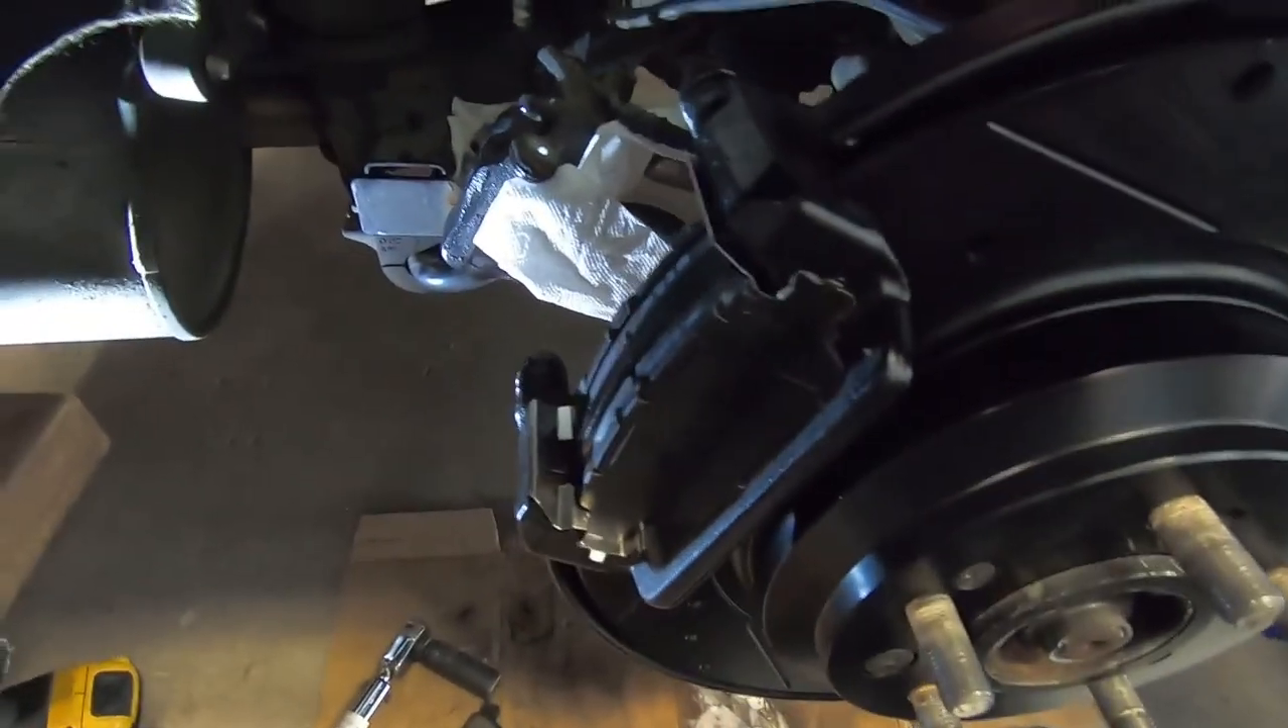All right guys pads are in so we're almost done with reassembling everything.